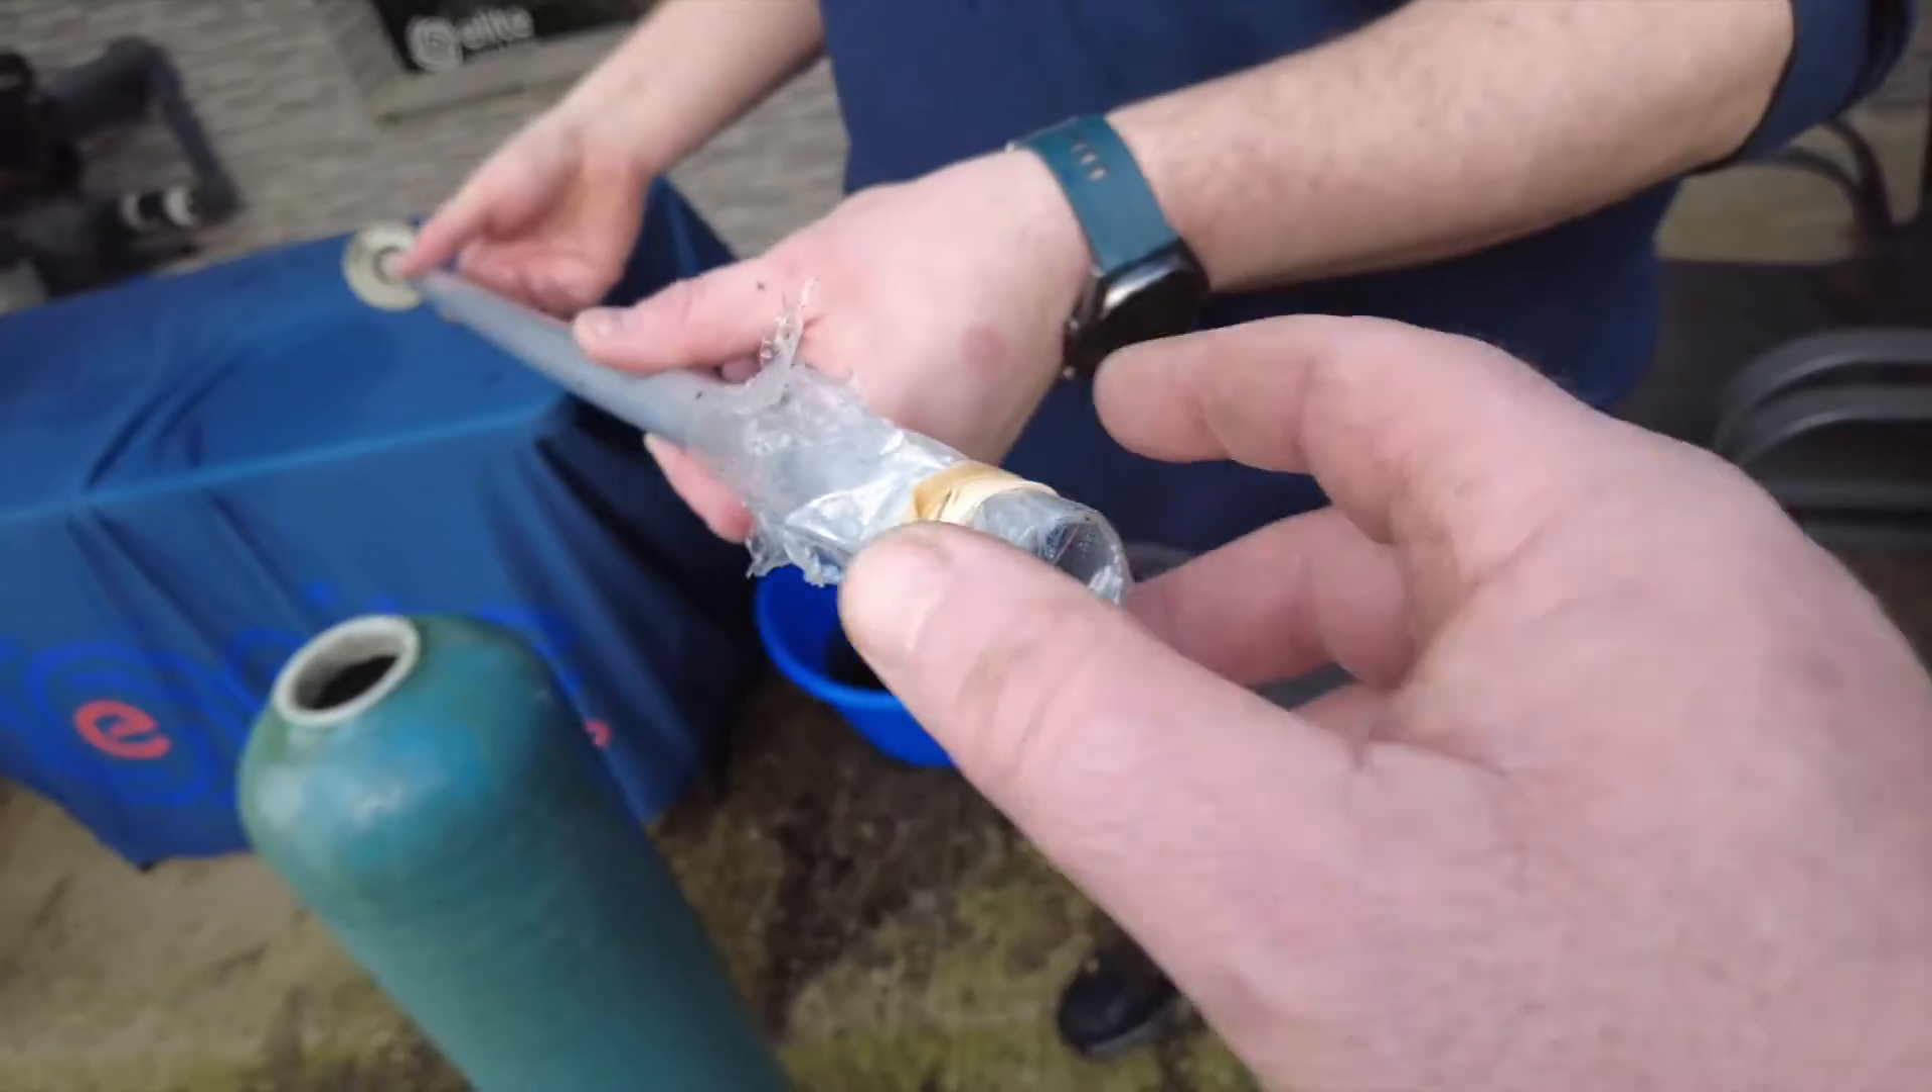What we've done is we've just covered this pipe with a little bit of plastic and elastic band.